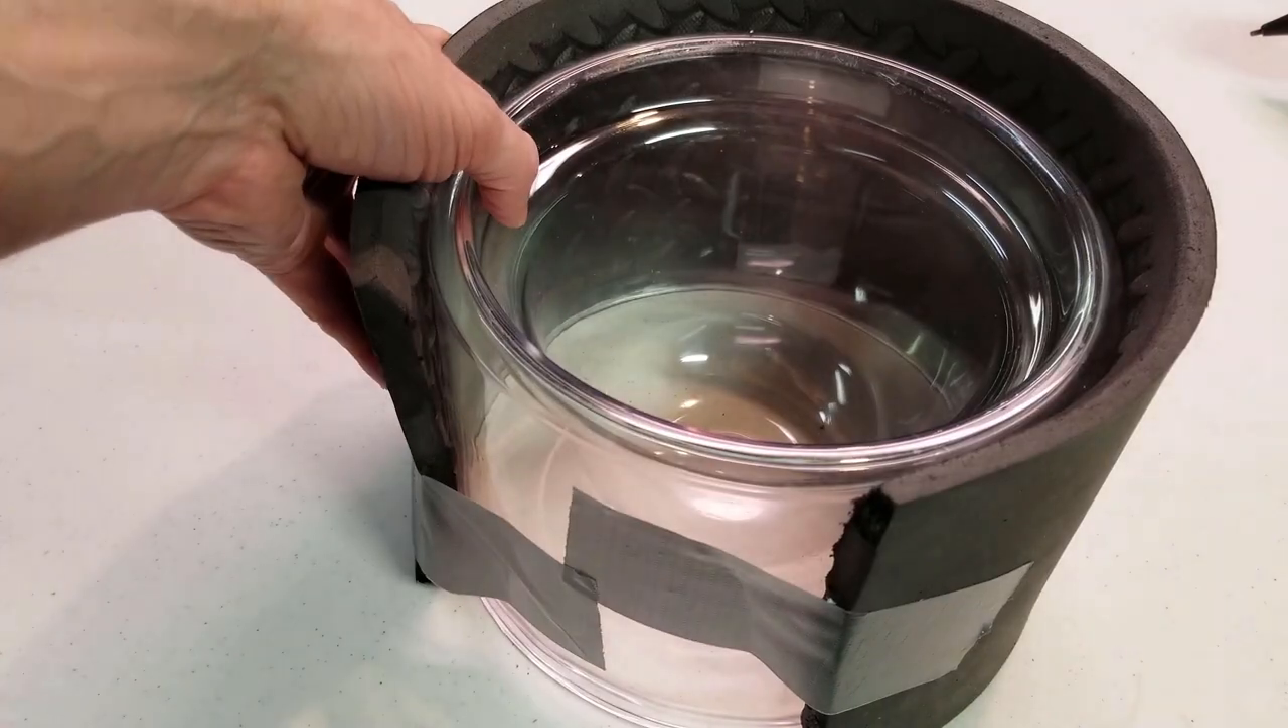For now, I've just added some duct tape just to hold this down here.